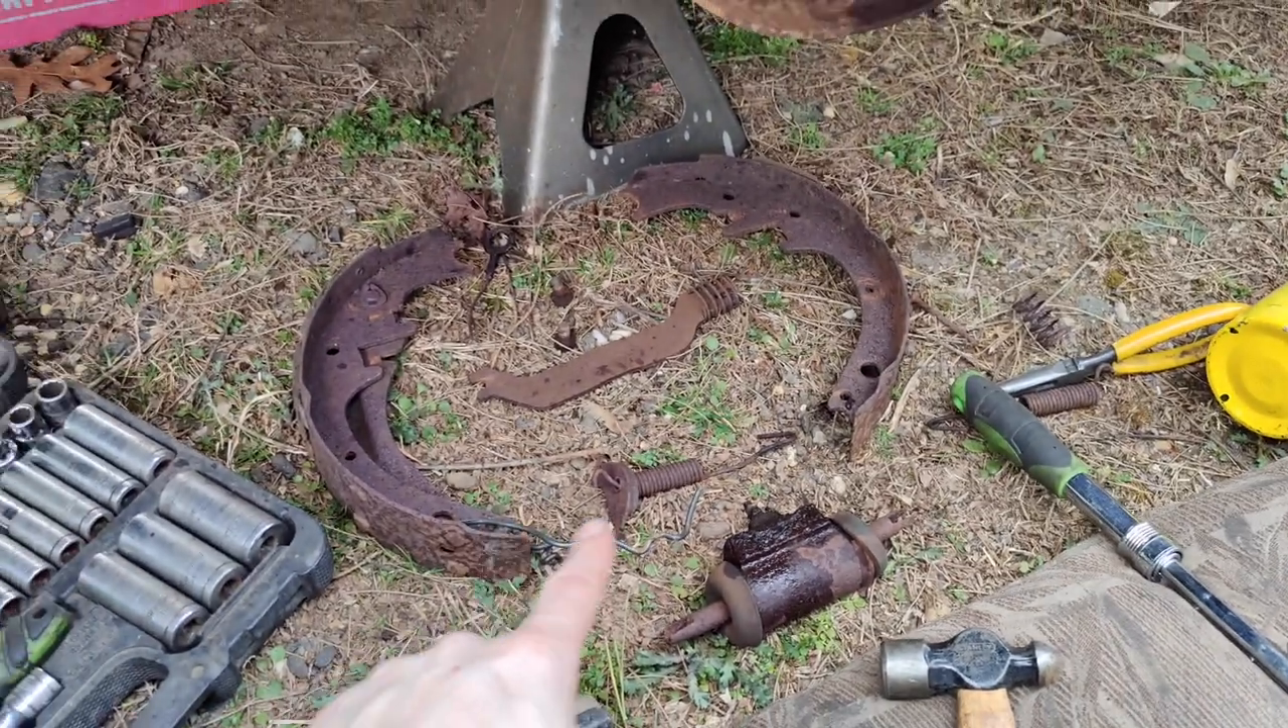We have our brakes out. We have all the hardware that's left over.